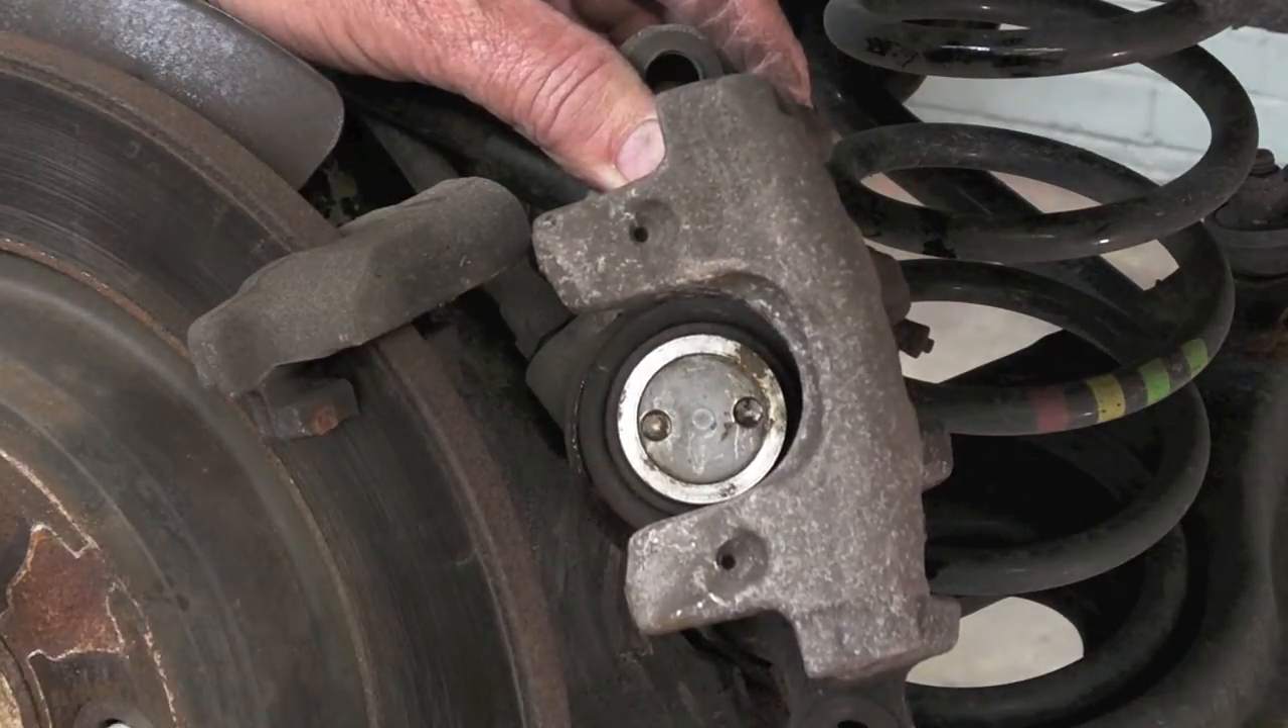The caliper has been removed from the brake disc, and in the piston there are two location holes, where the adapter on the wind-back tool will fit.